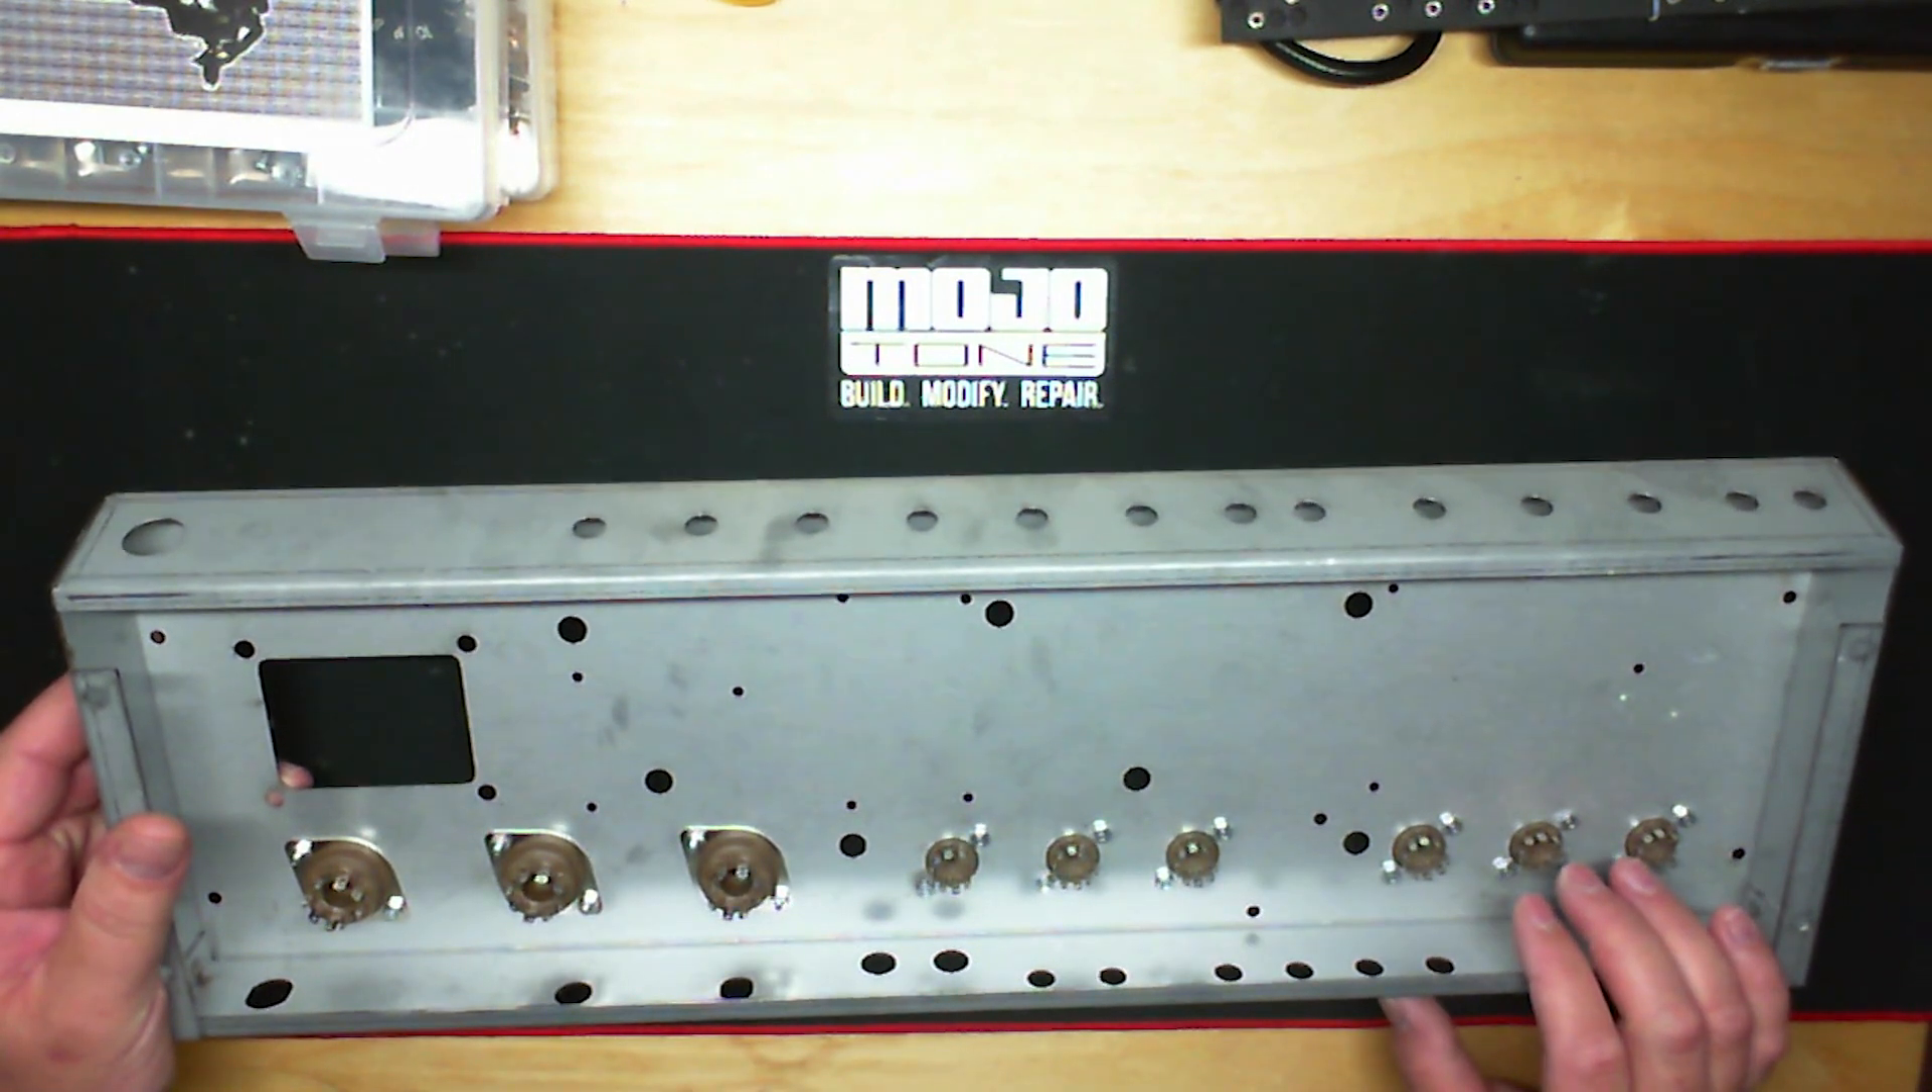I have all the tube sockets in place.